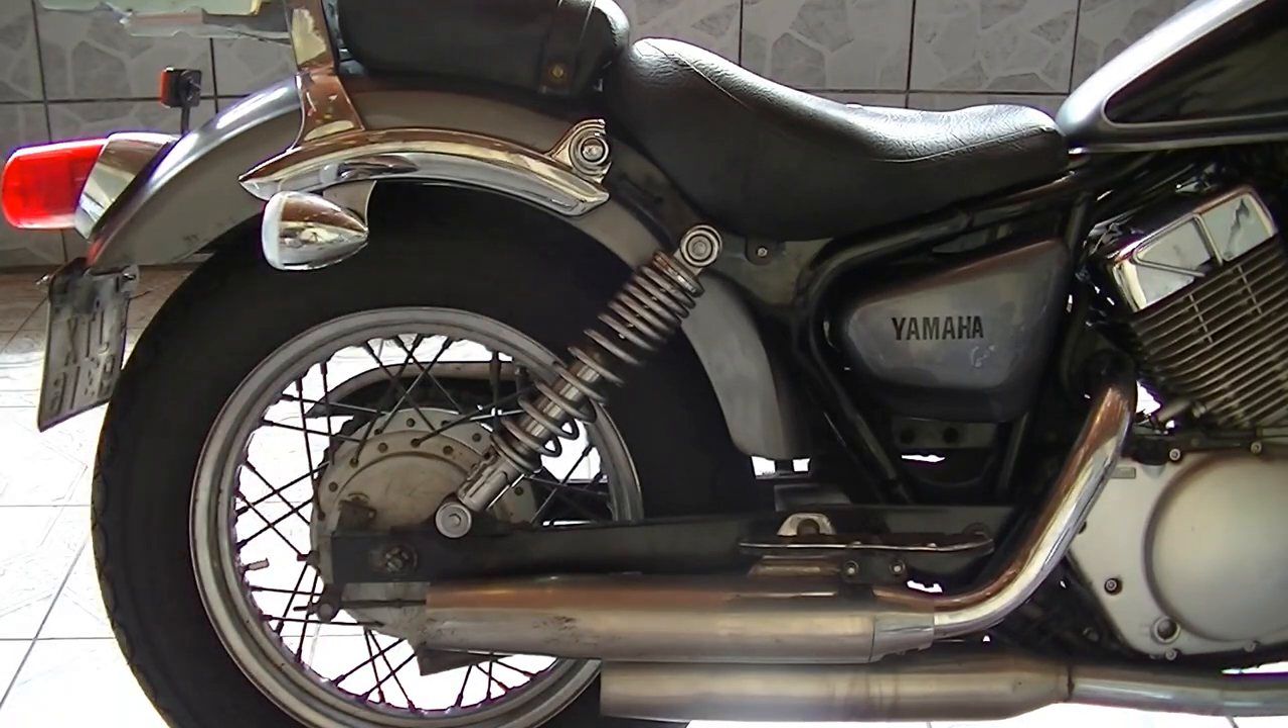Então, galera, eu botei o amortecedor velho no lugar.